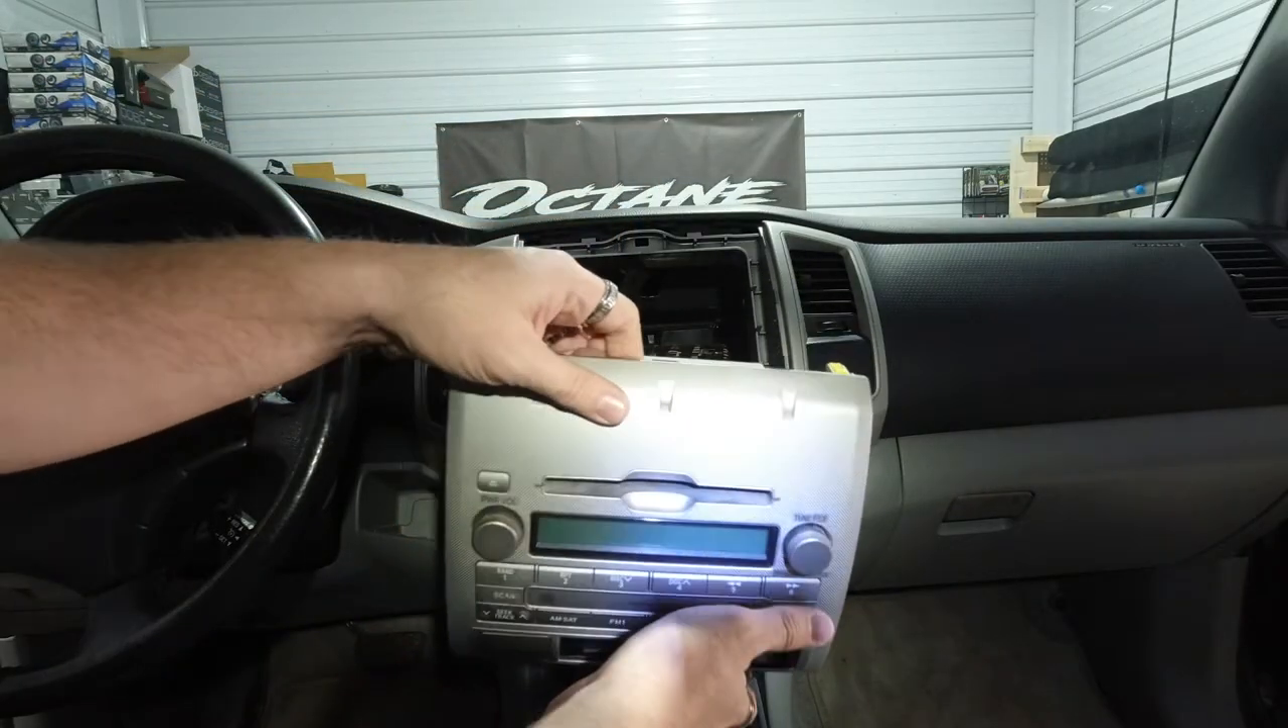We're going to go ahead and pull this out. And there's the radio out.